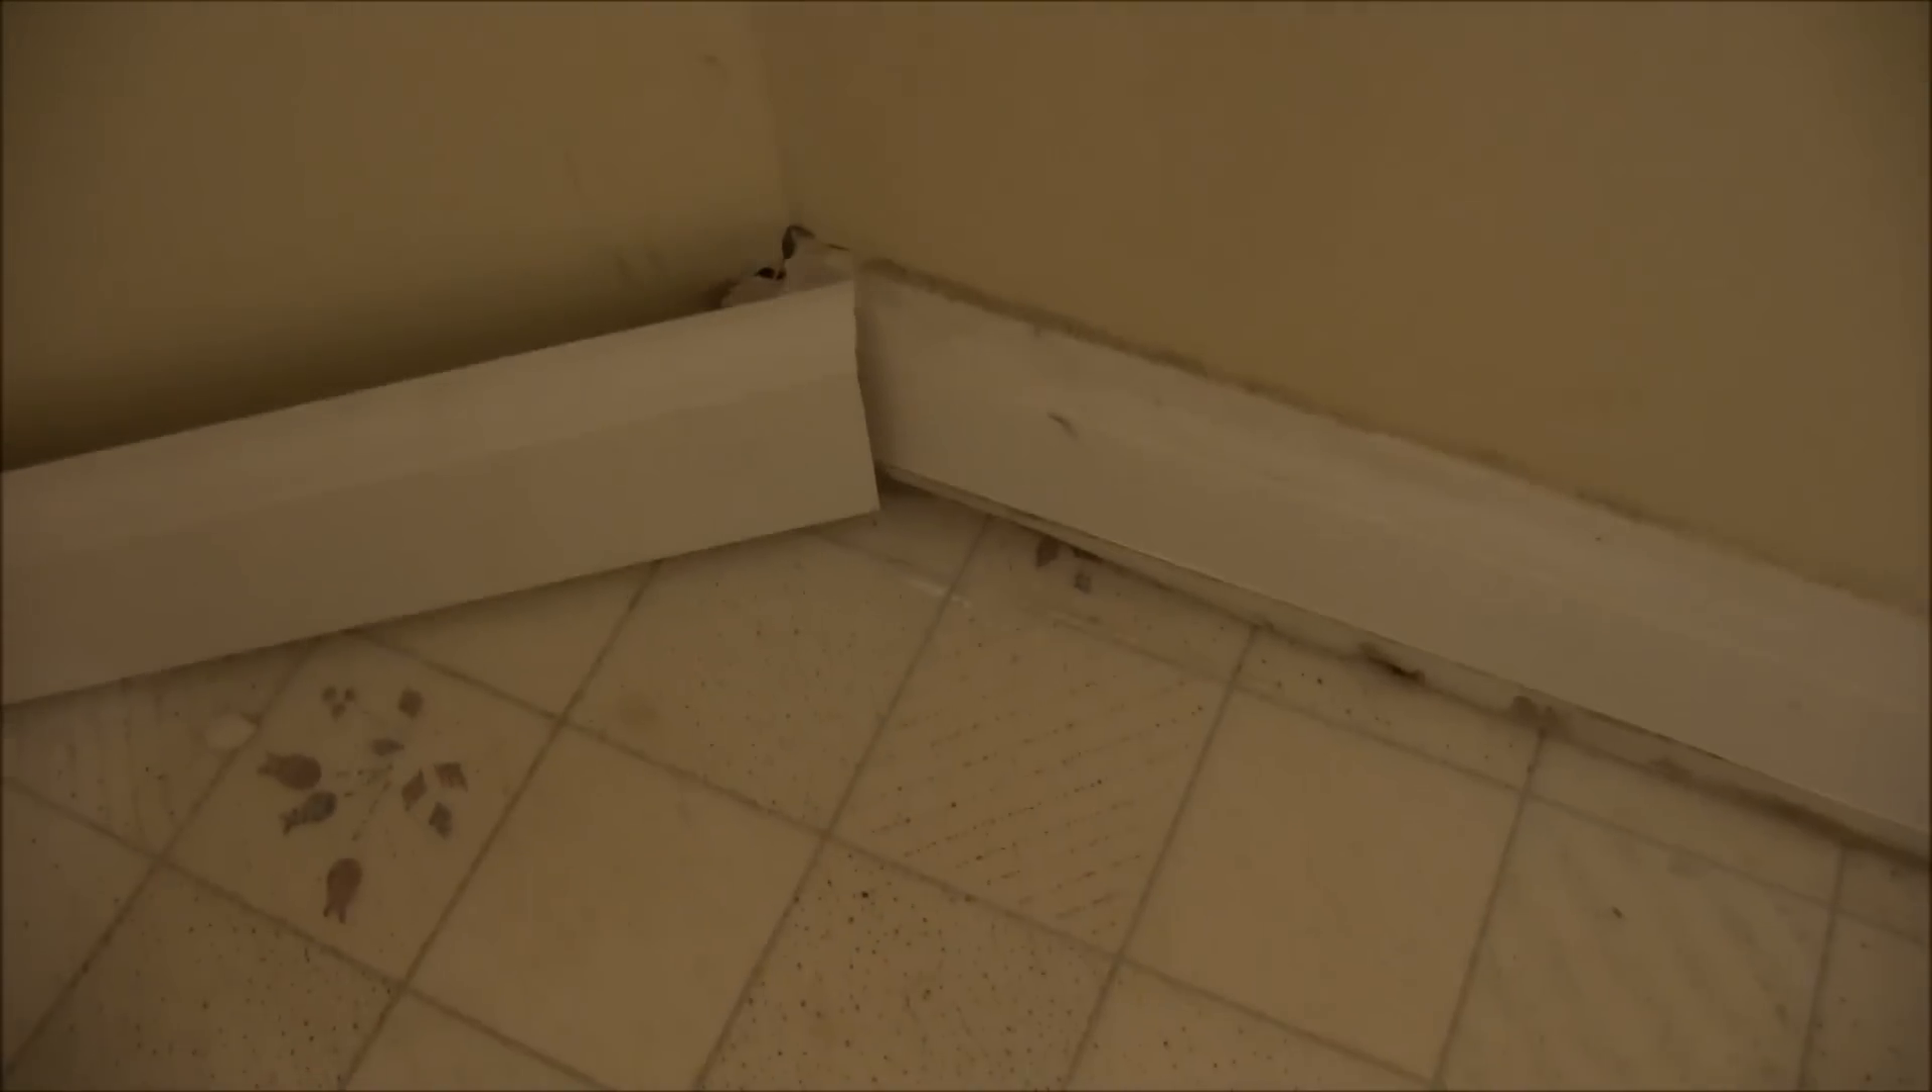See down here at the bottom, I've got a piece of baseboard here, that I've already cut, and I haven't nailed this one in place yet, ok?